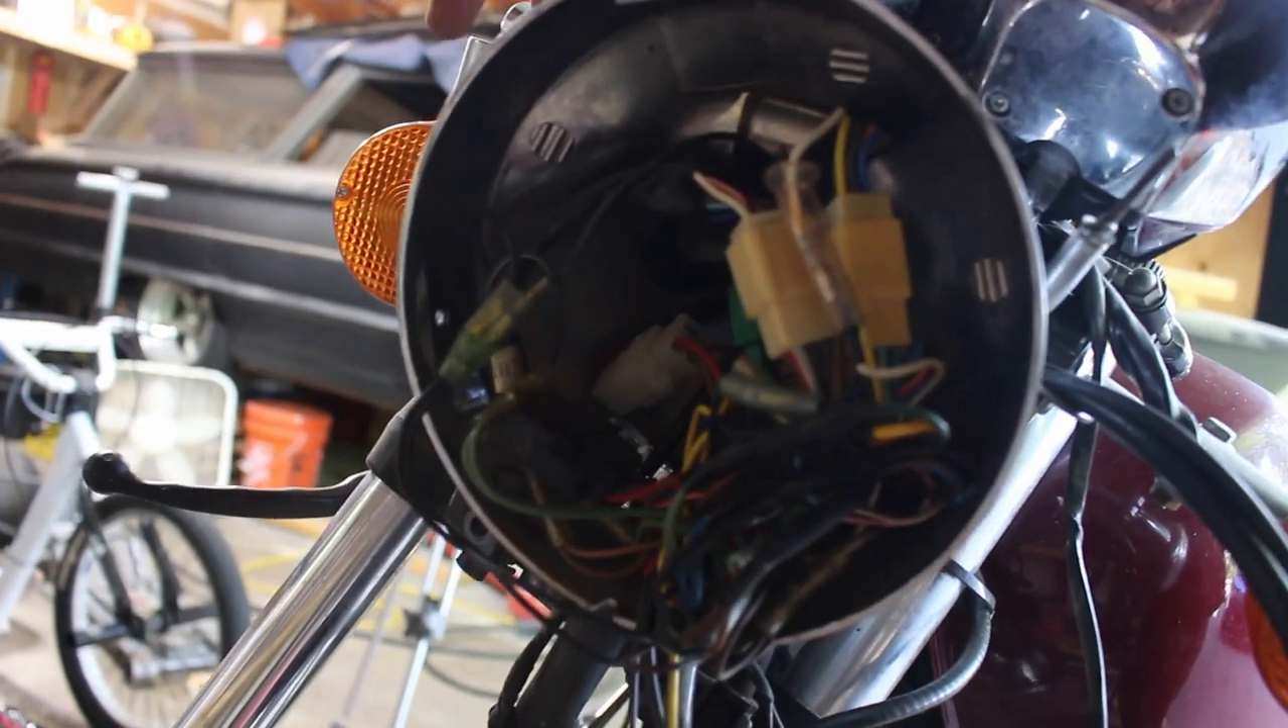Pull the headlight out and there's all kinds of good stuff. I'll have to label and undo pretty much all of that.